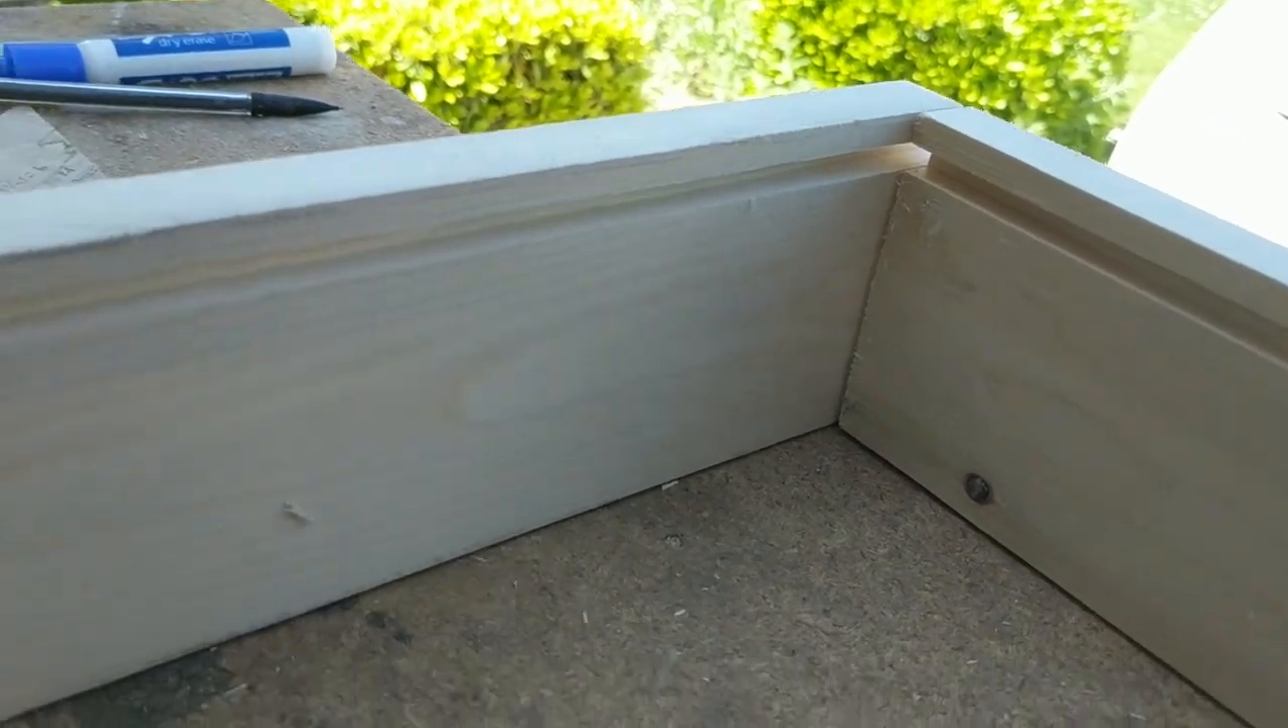So you can see those grooves we cut with the table saw all line up right there.